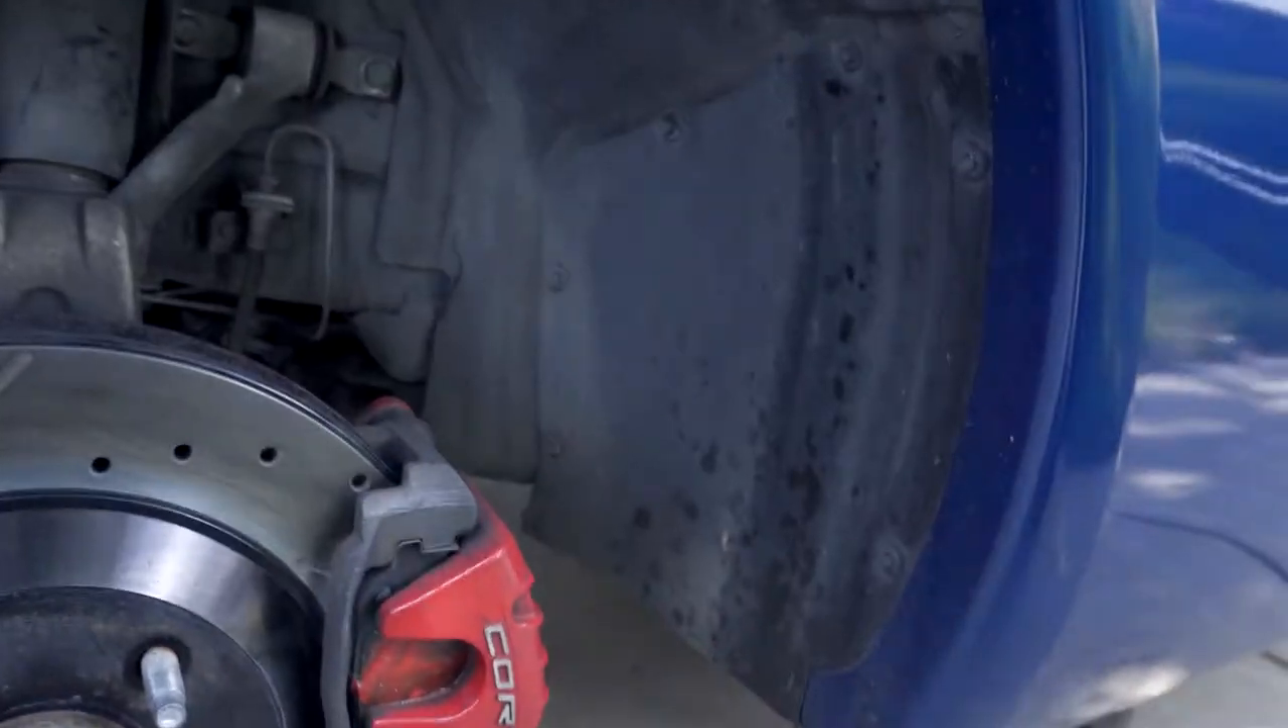And then another thing I did was I went ahead and took the driver's side wheel out, as you can see there.